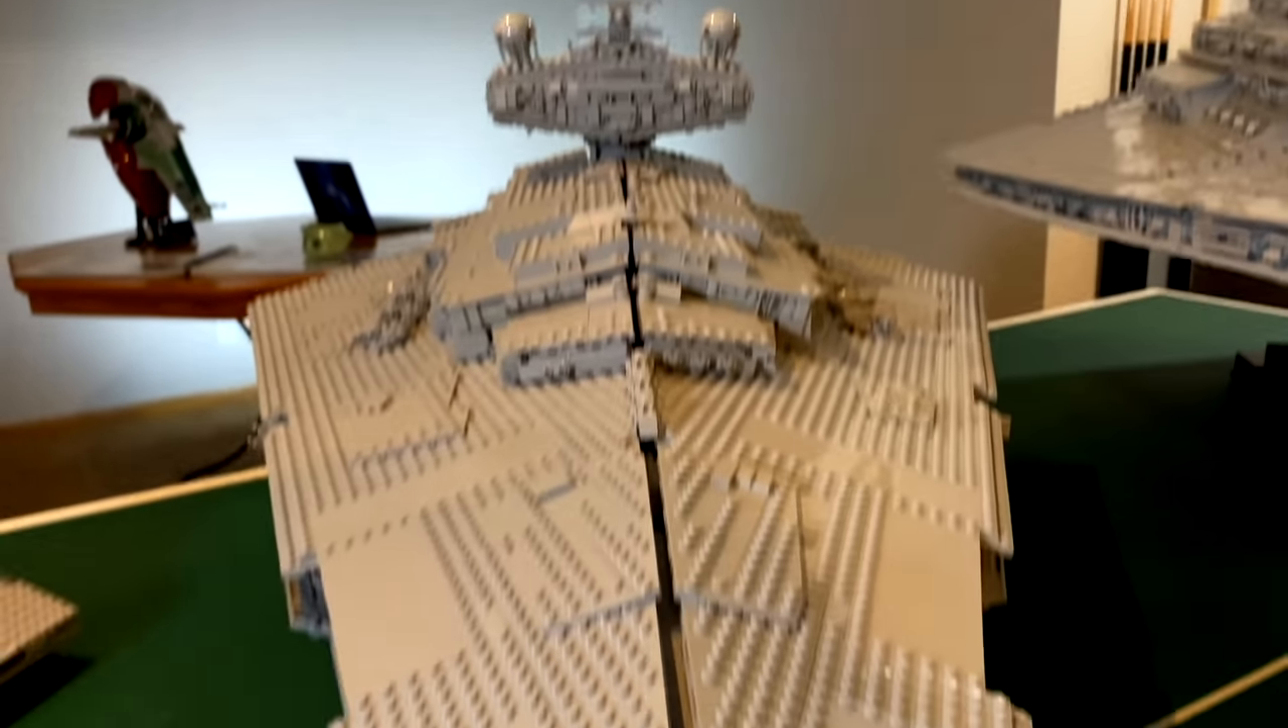There is a pretty significant gap going down the entire center of the star destroyer.